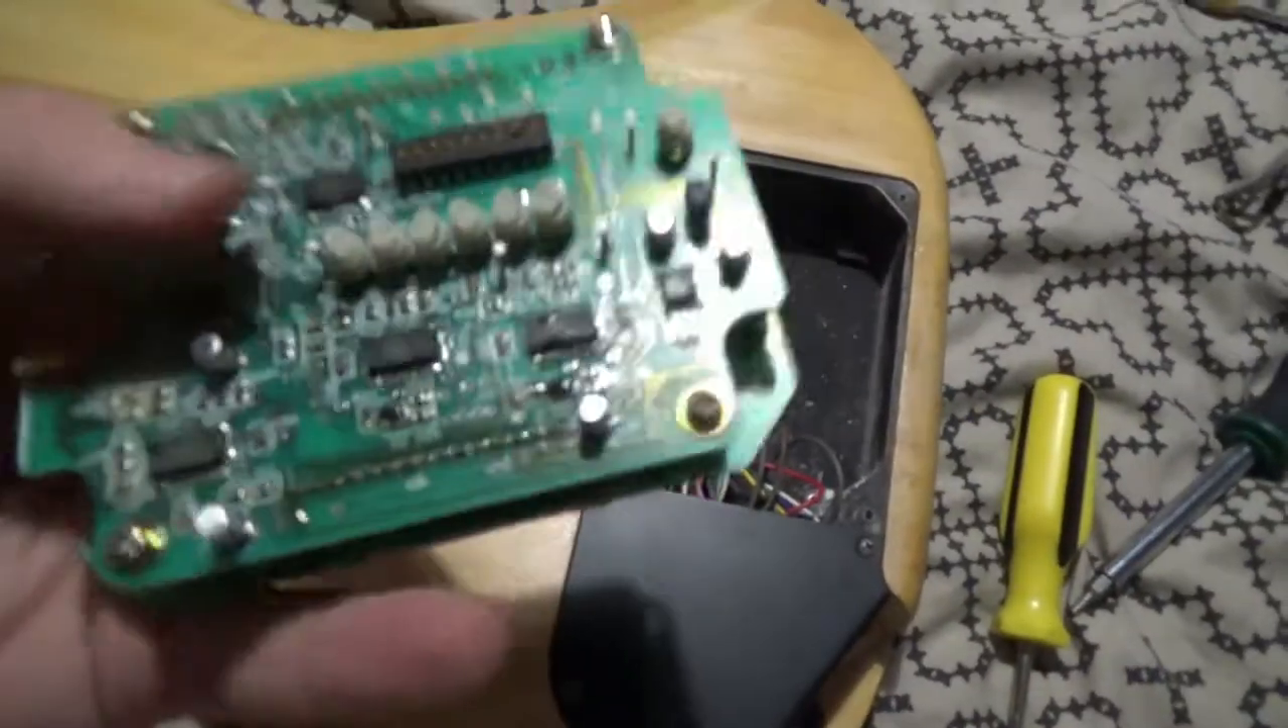The one thing I haven't put back in is the main board.